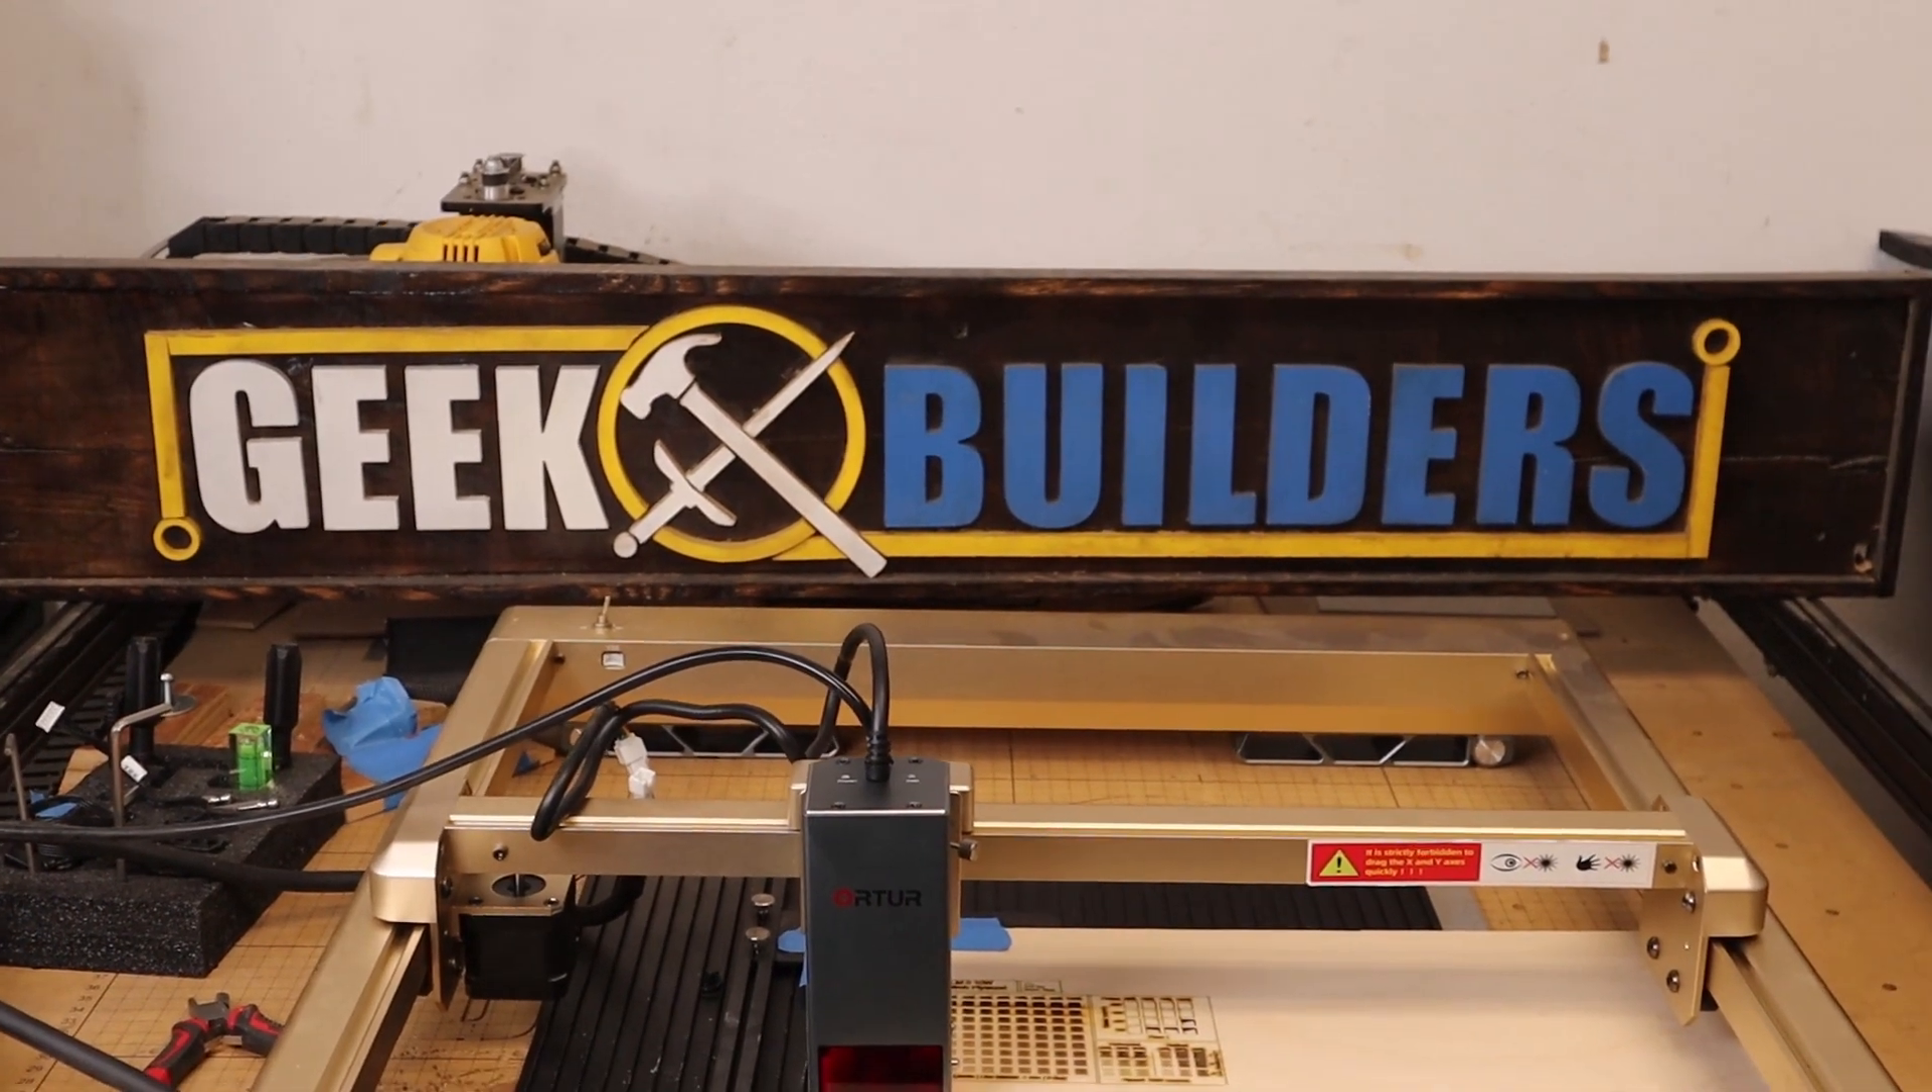So just that quickly we have our new laser head on.